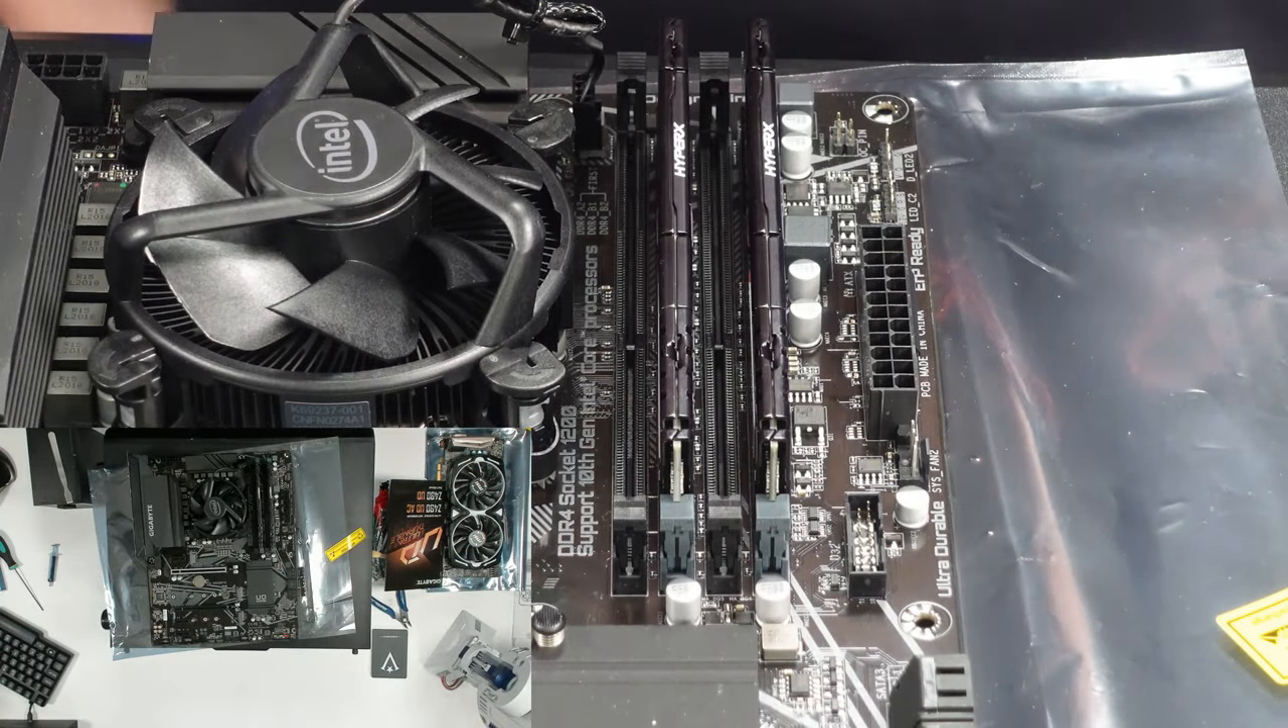So that's now the uh cpu and the ram installed.